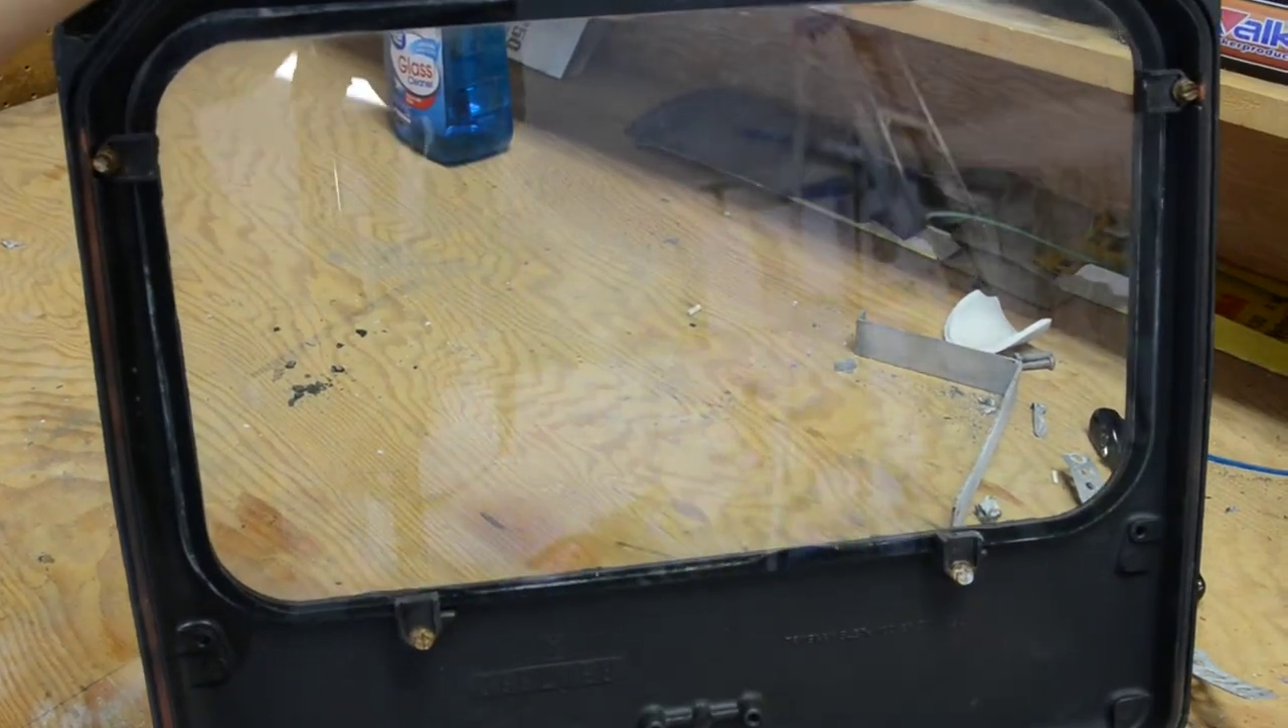Alright viewers I have the new painted frame with the clean window glass installed with these little clips.